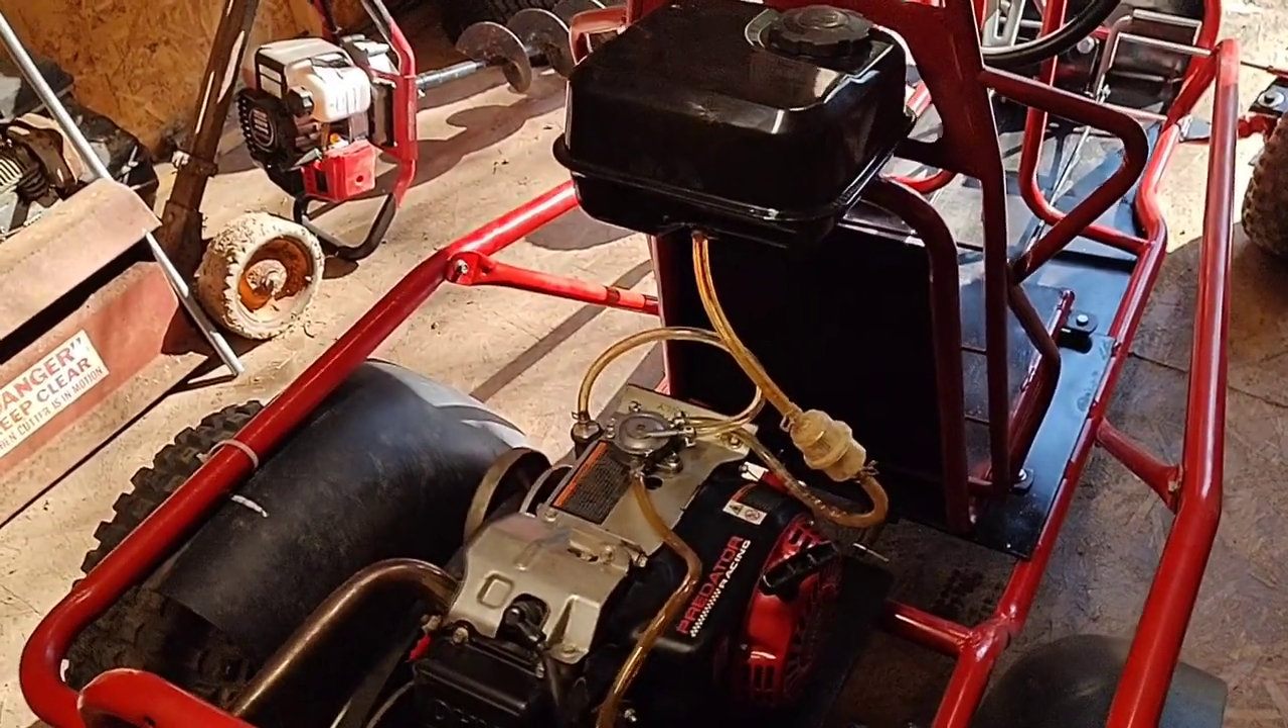Major progress has been made. Got the gas tank hooked up.